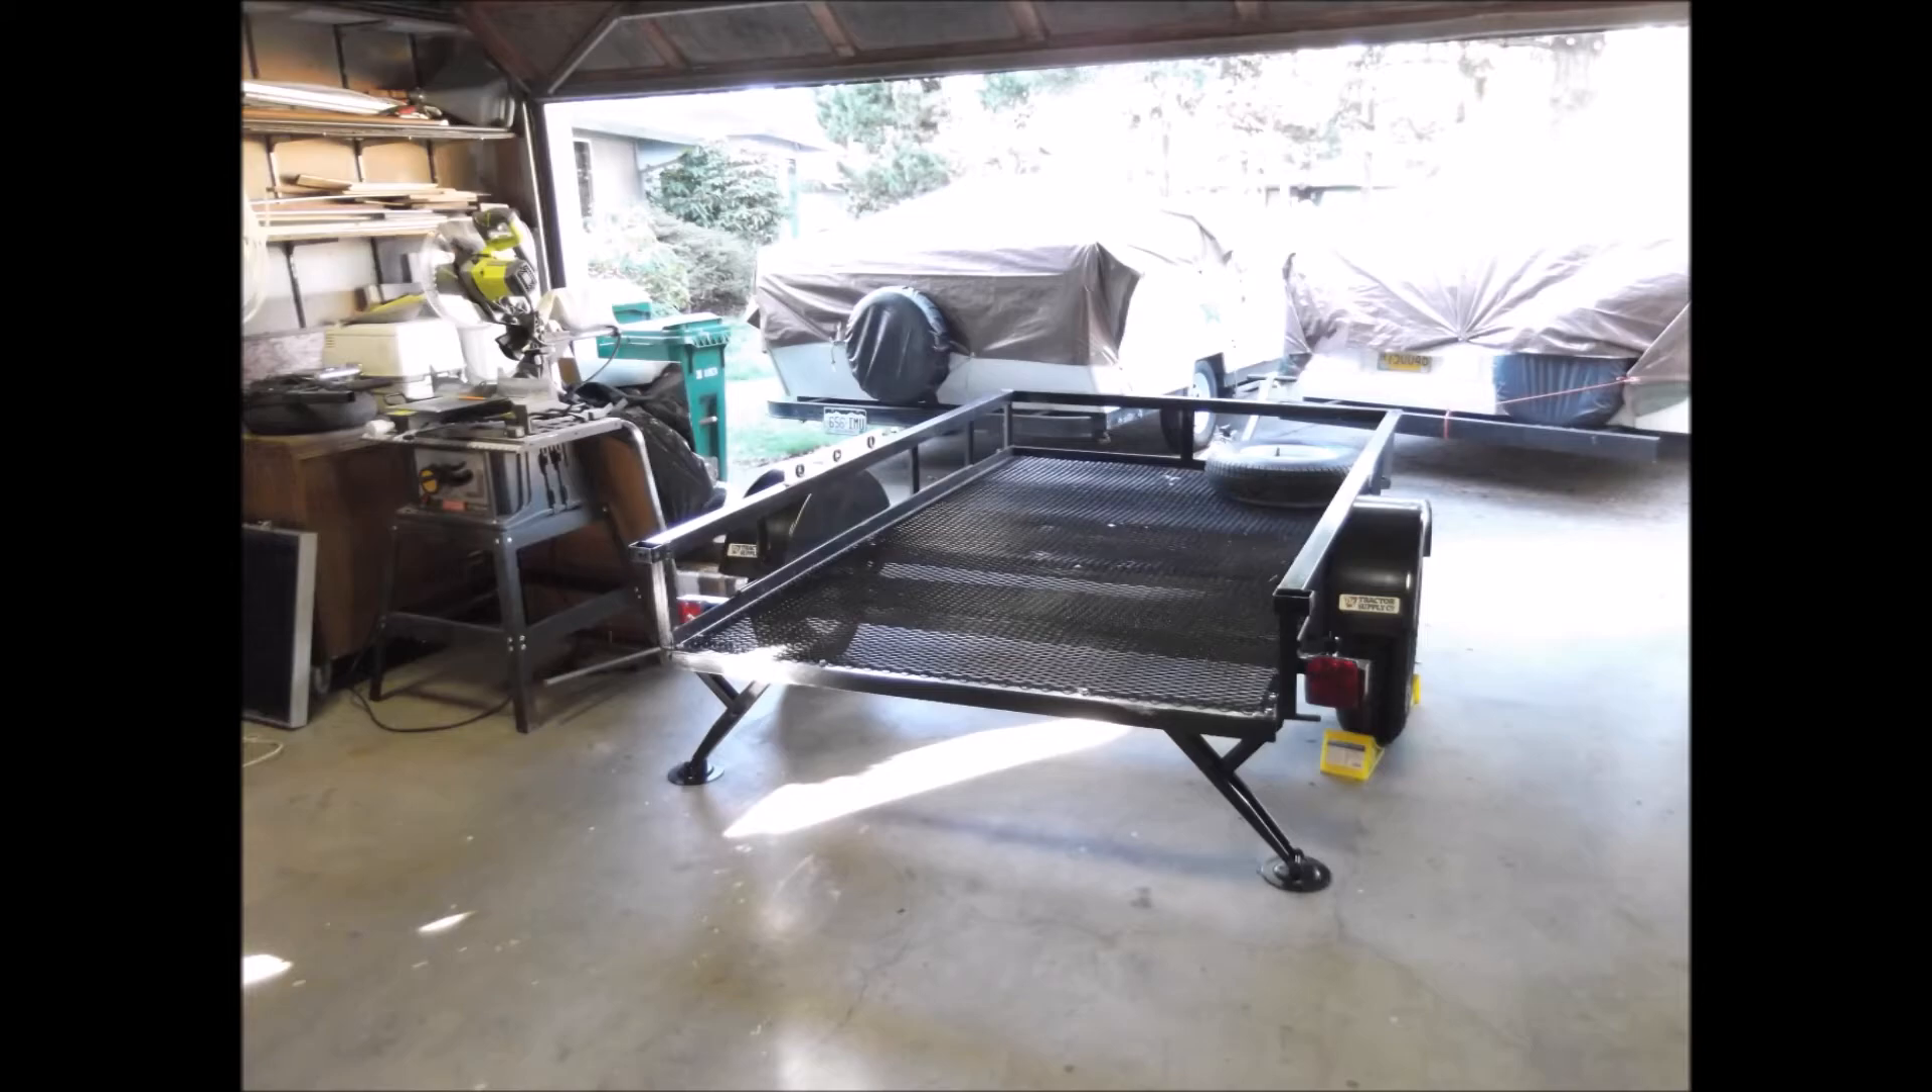I removed the back lift gate and added some crankdown stabilizer jacks.